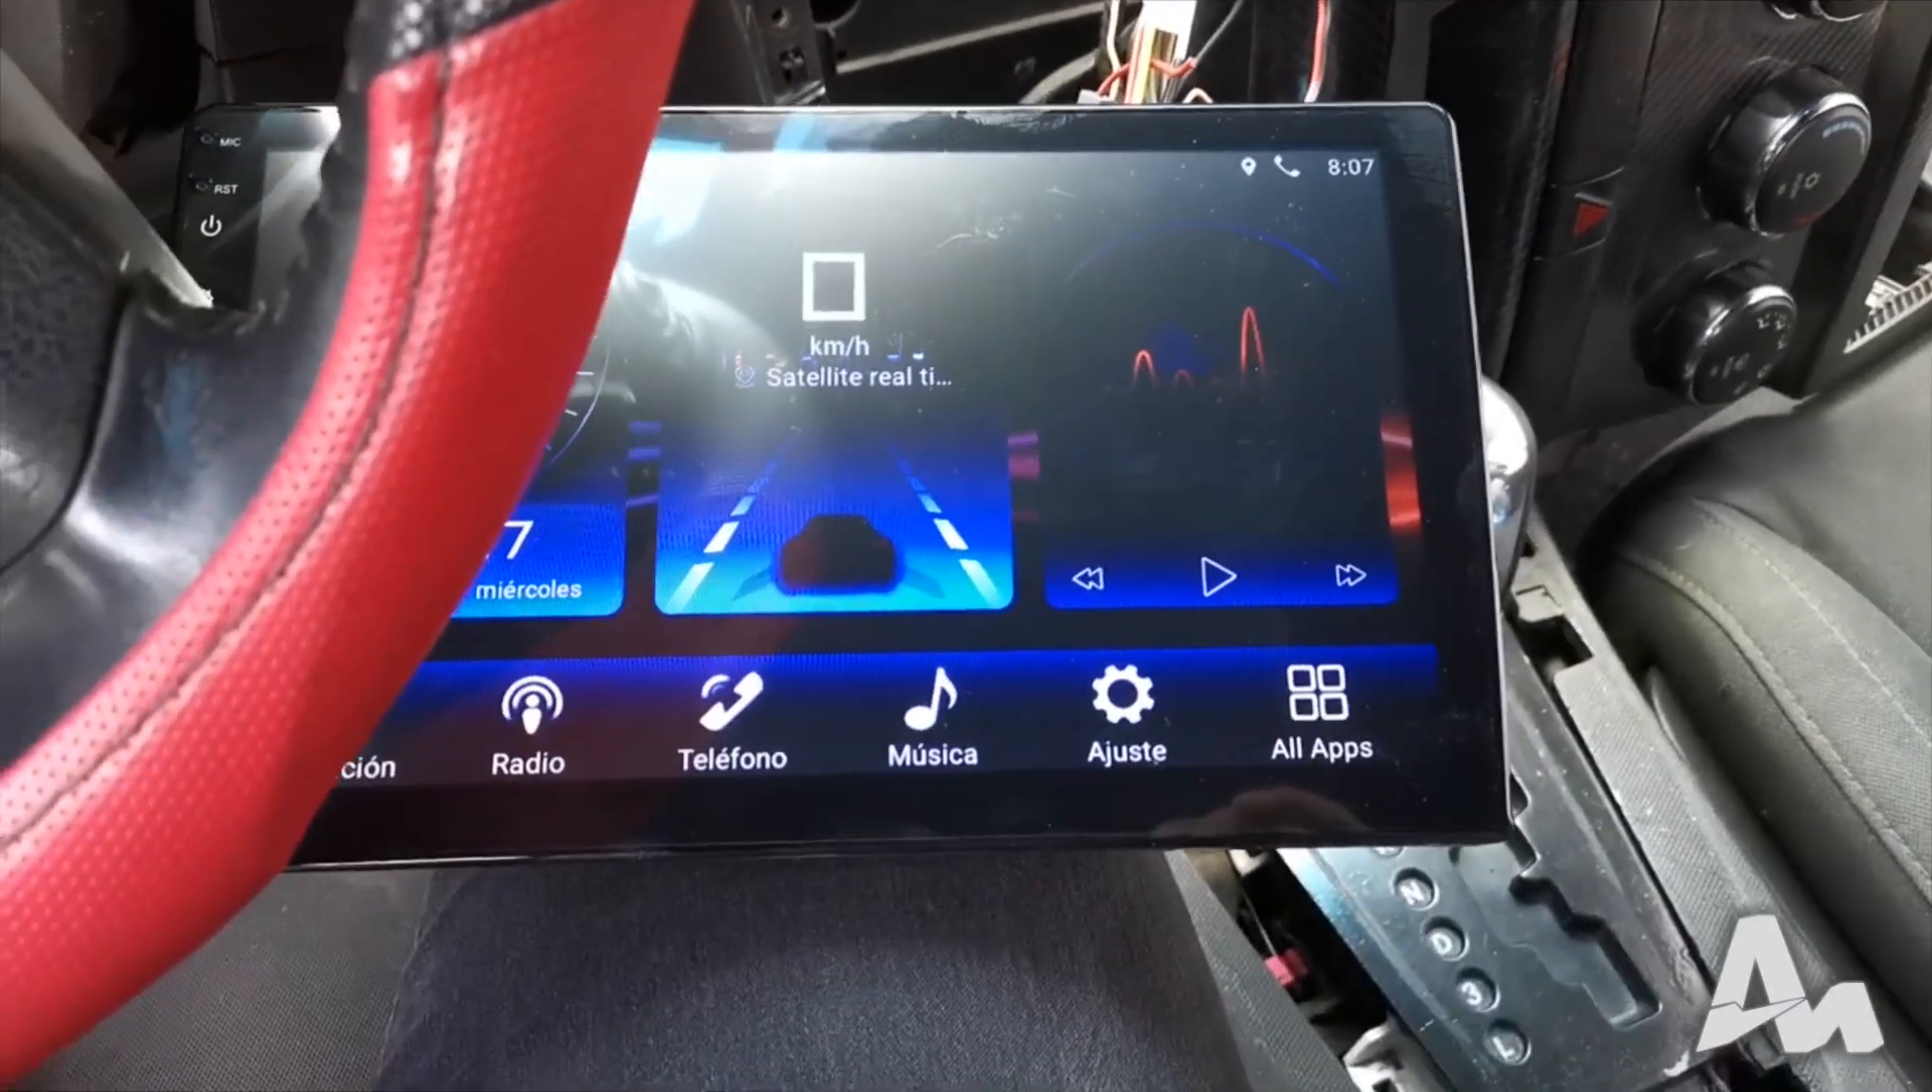Ahorita ya tenemos aqui conectada la pantalla.